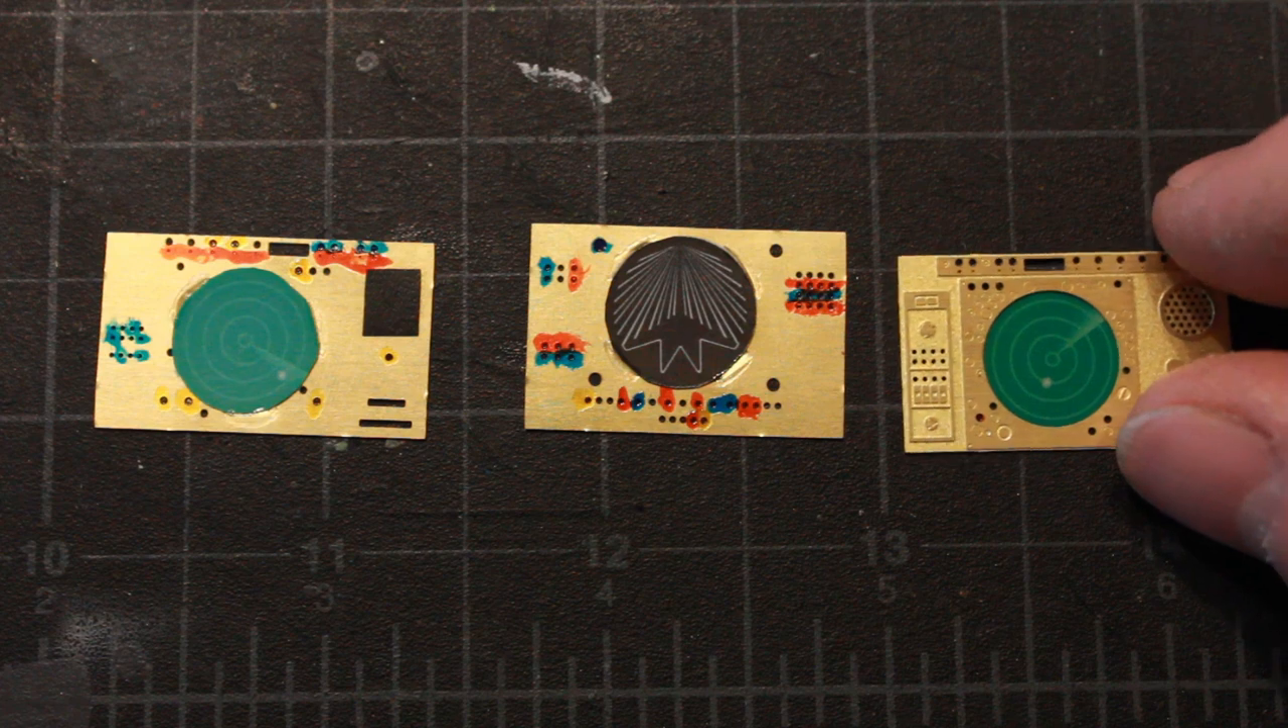And then I've also glued on these little acetate pieces that came with the photo etch to simulate the radar screens.